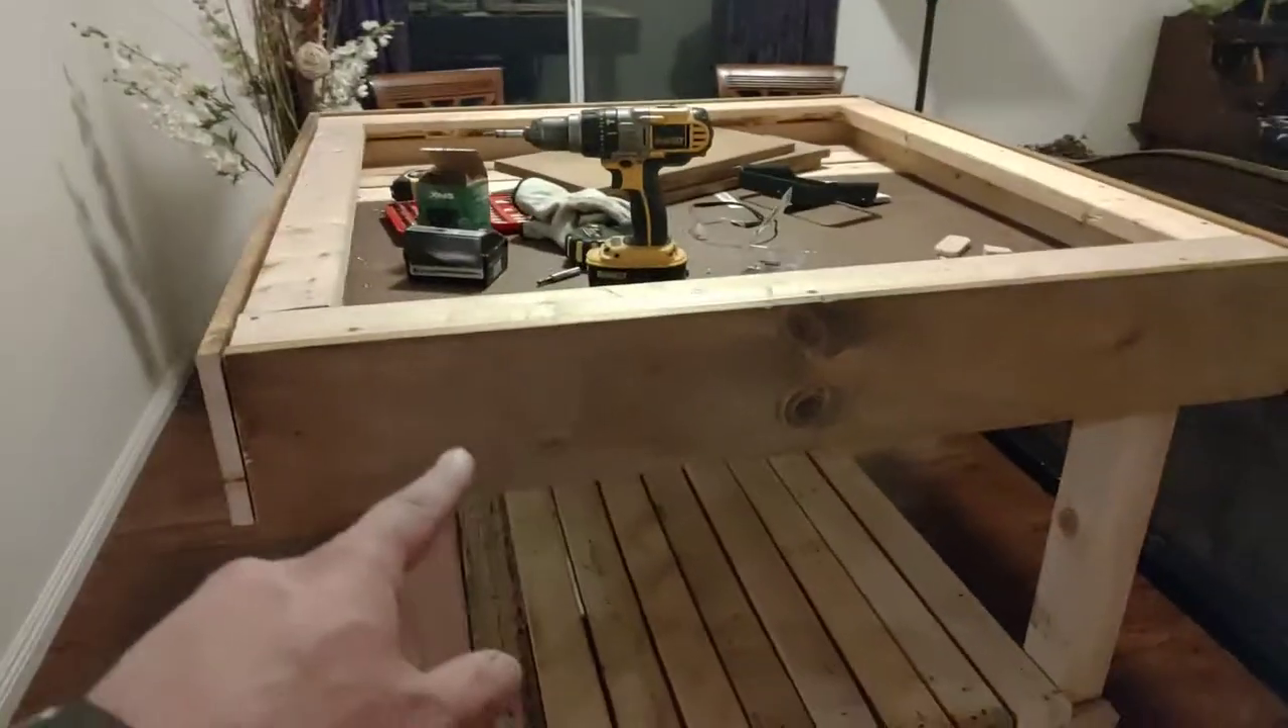I have the outer boards on now.